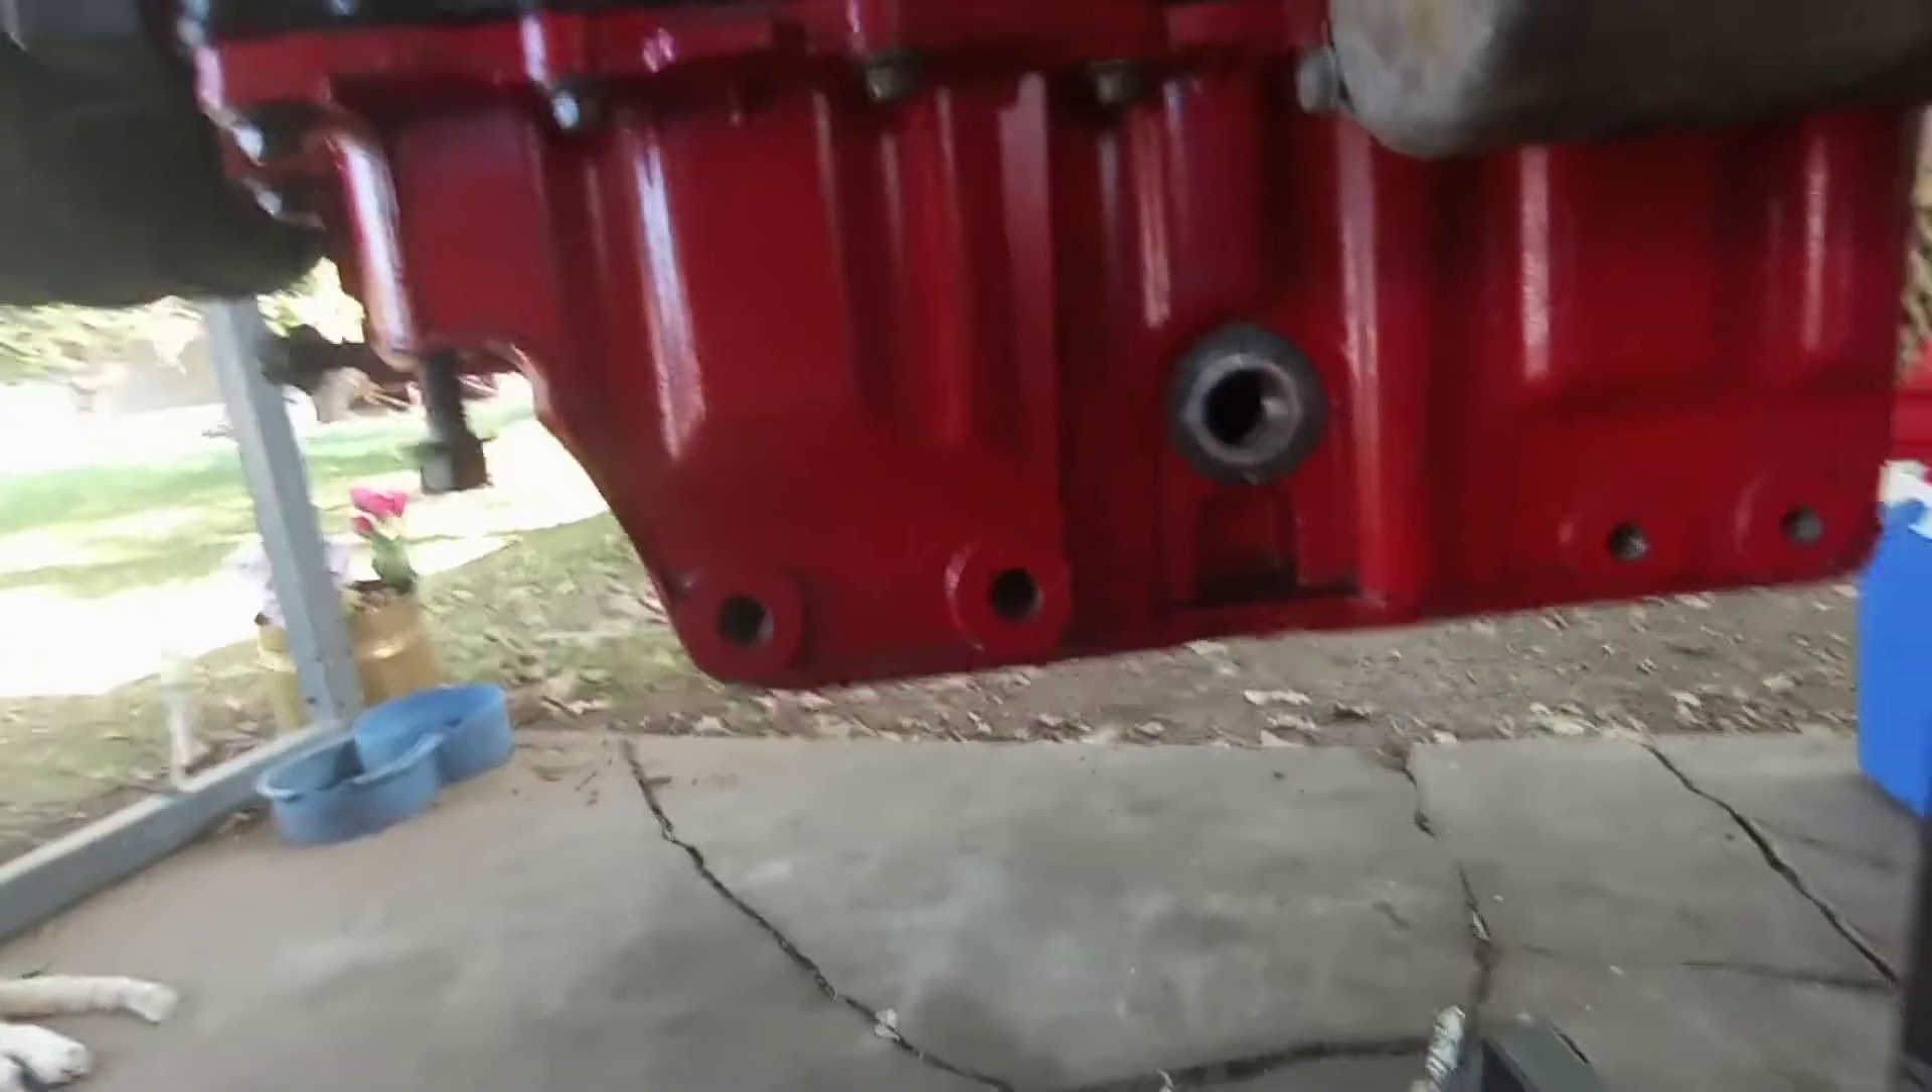So now oil pan is on.